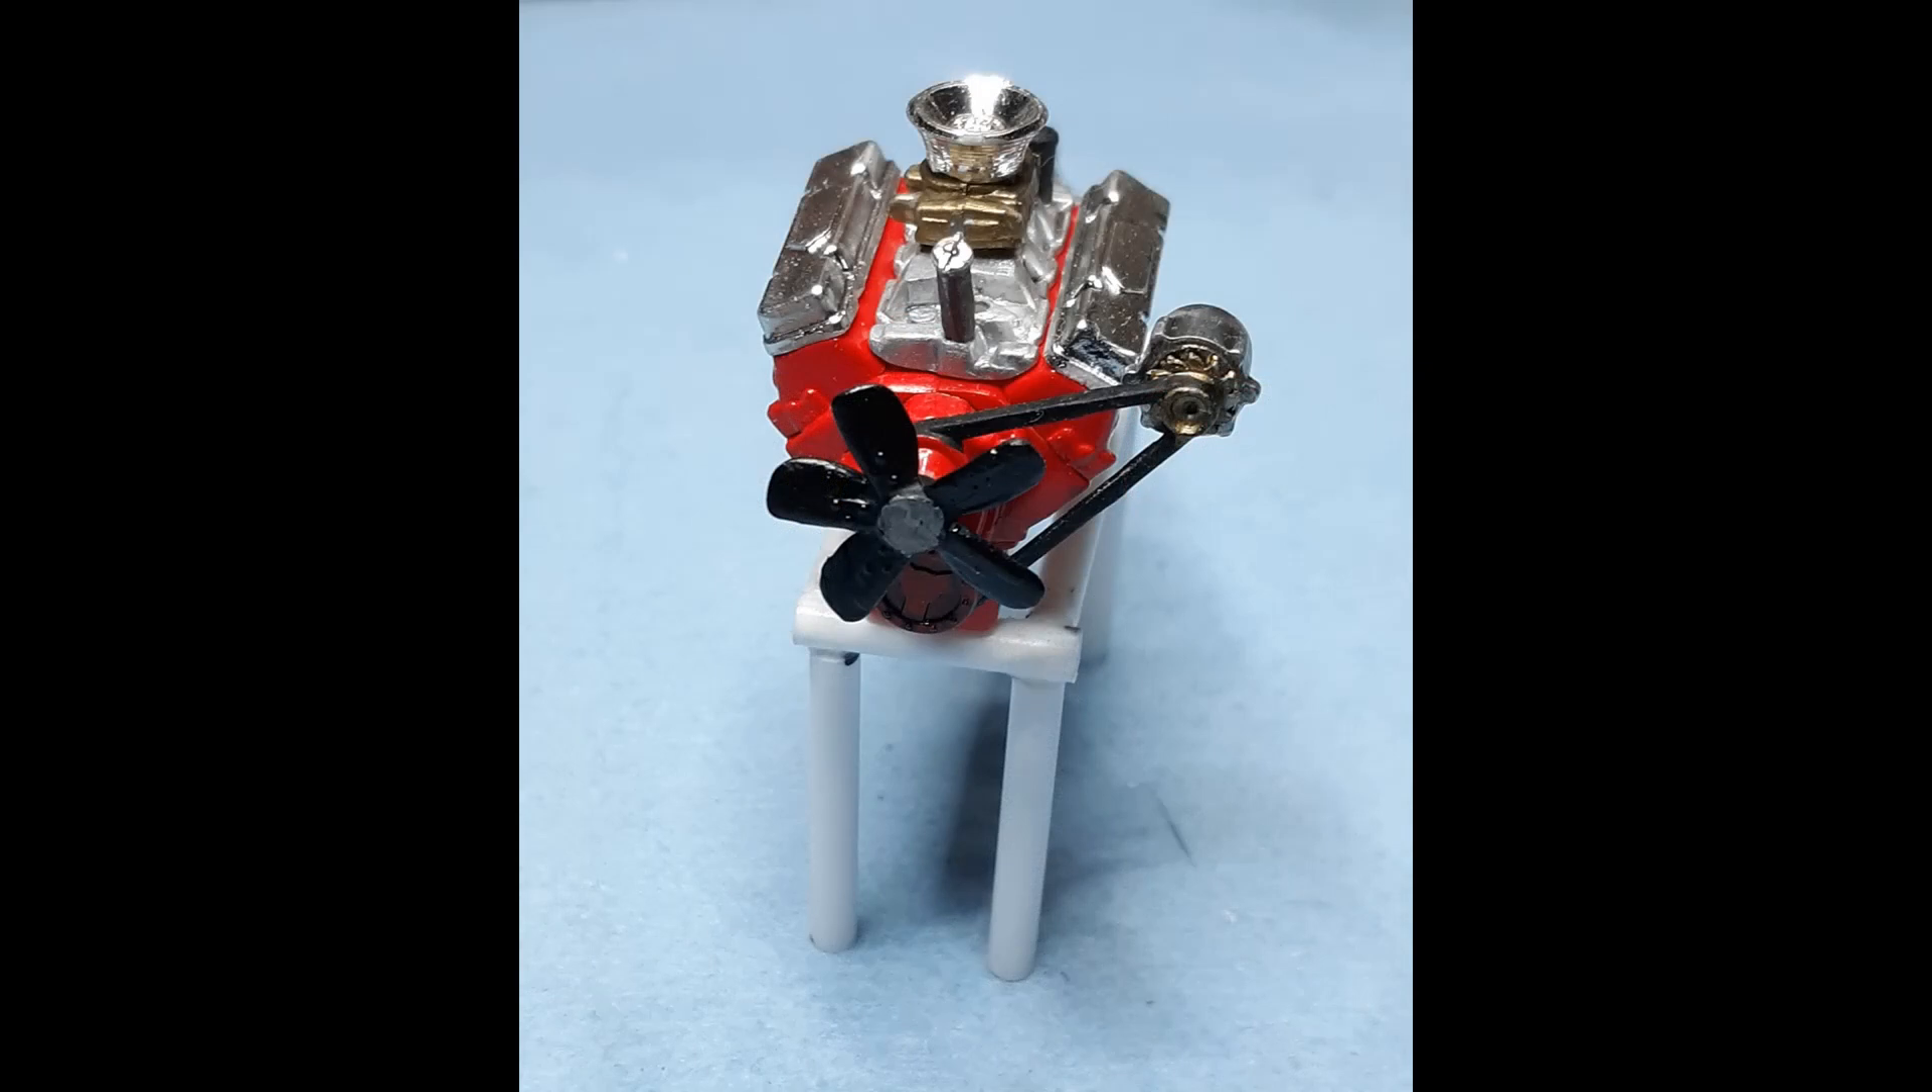And so, here's what your completed engine assembly will look like, minus the headers, if you use those, with the fan, the pulley, and the alternator ready to be attached to the chassis.